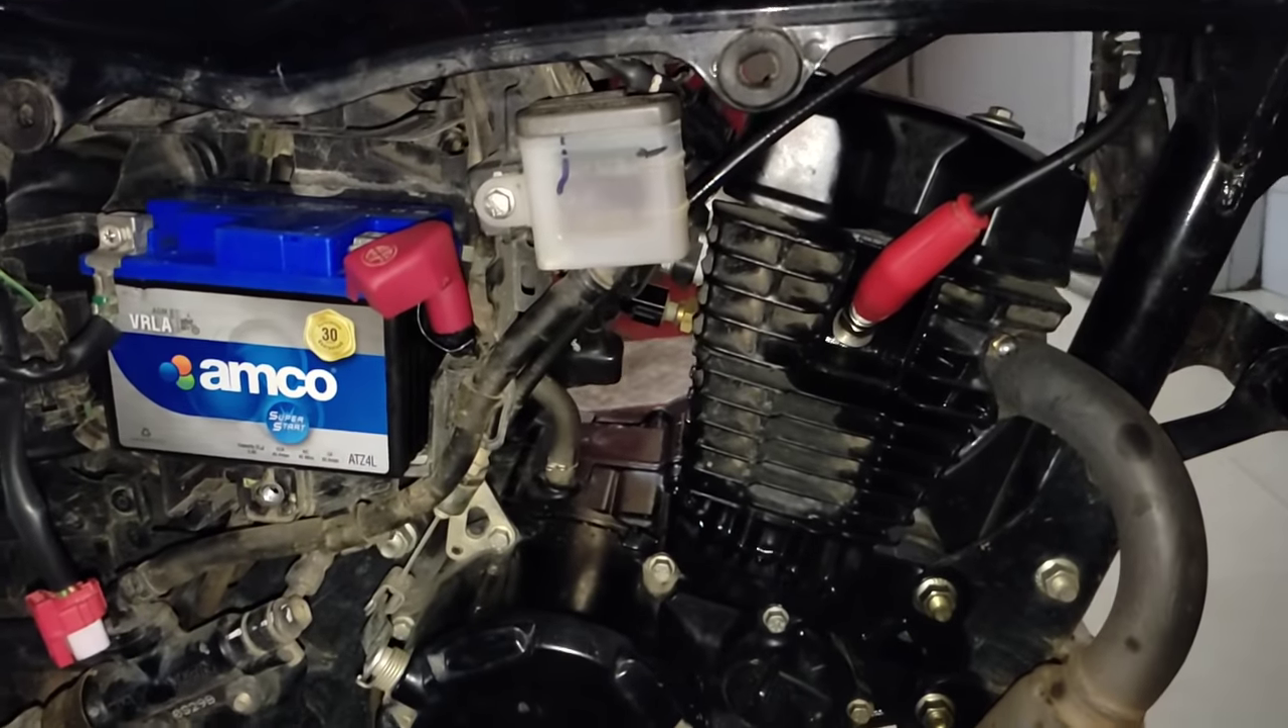चेक आउट करने के लिए एमको का बैटरी भी लगा दिया गया है।